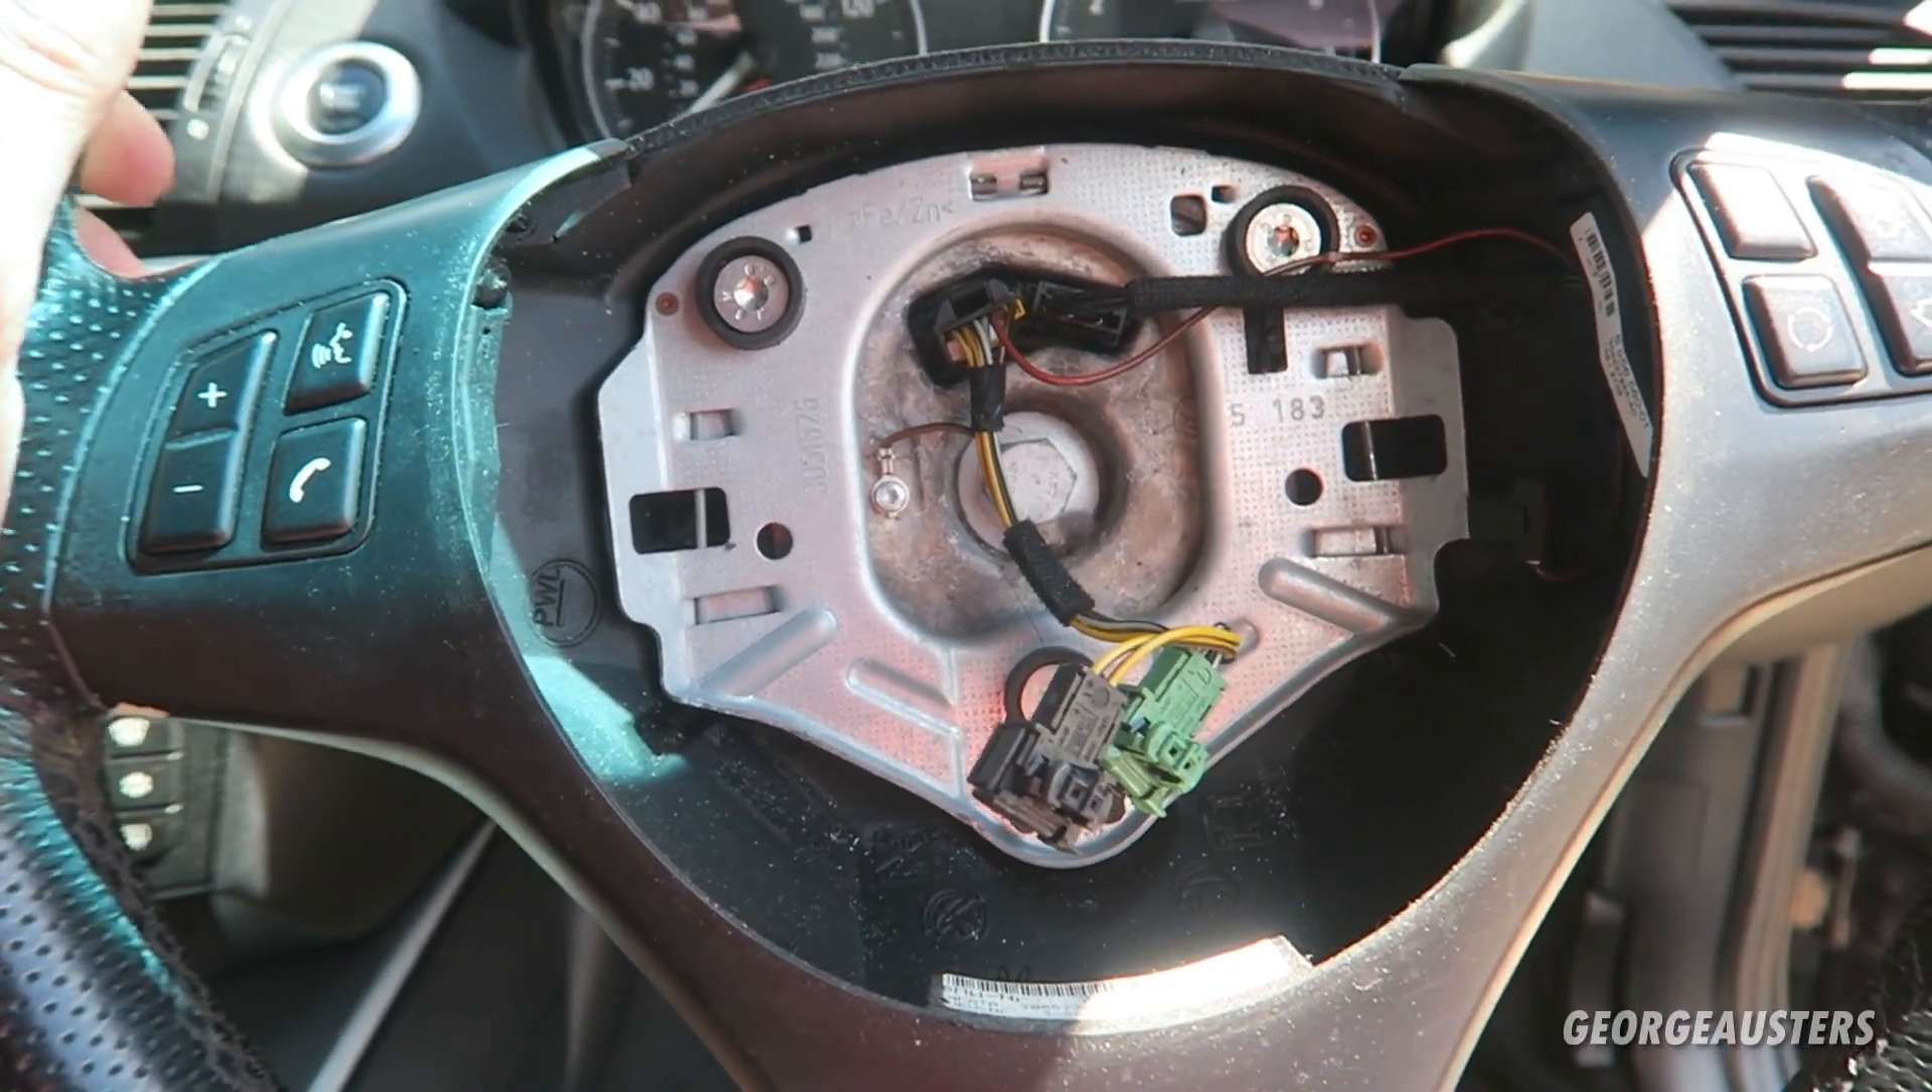There we go that's the airbag removed.